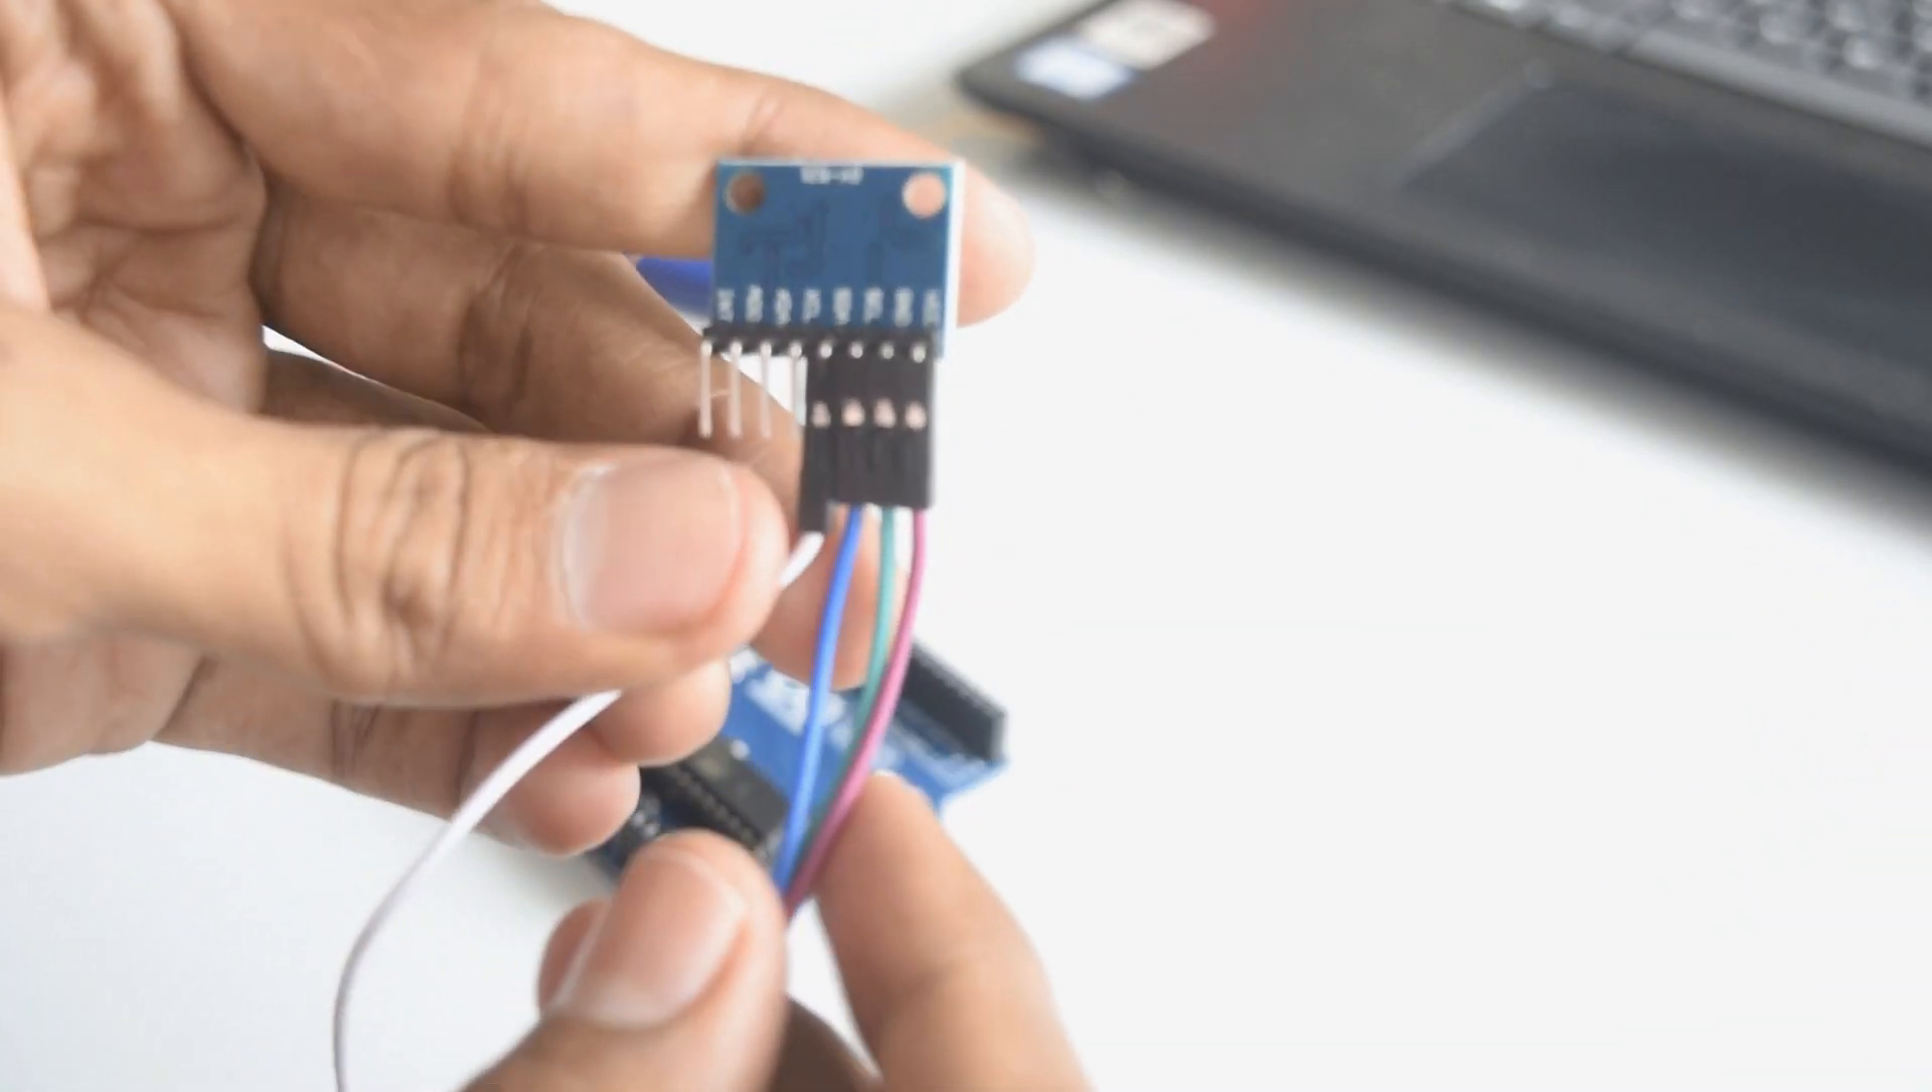As you can see here I have connected four male female jumper wires to MPU 6050.